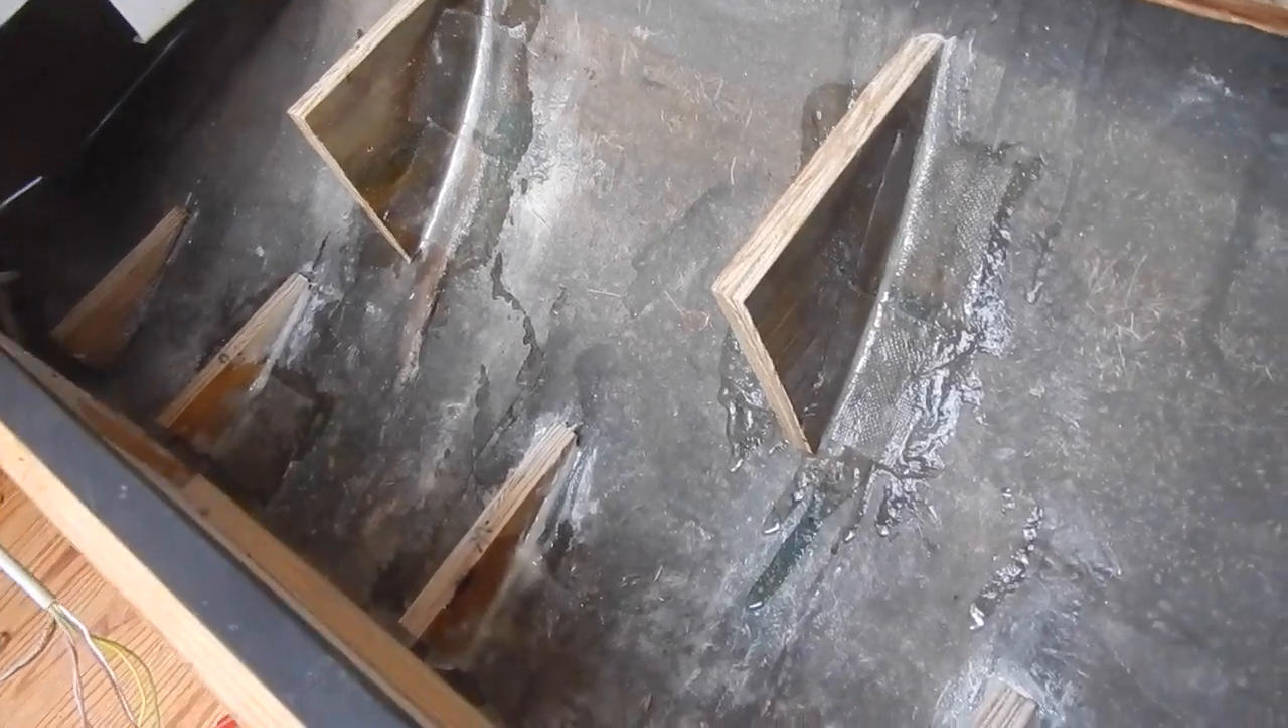So the bottom and side supports have all been glassed in uh for extra strength and hopefully uh that will be enough to keep the uh batteries firmly in place.